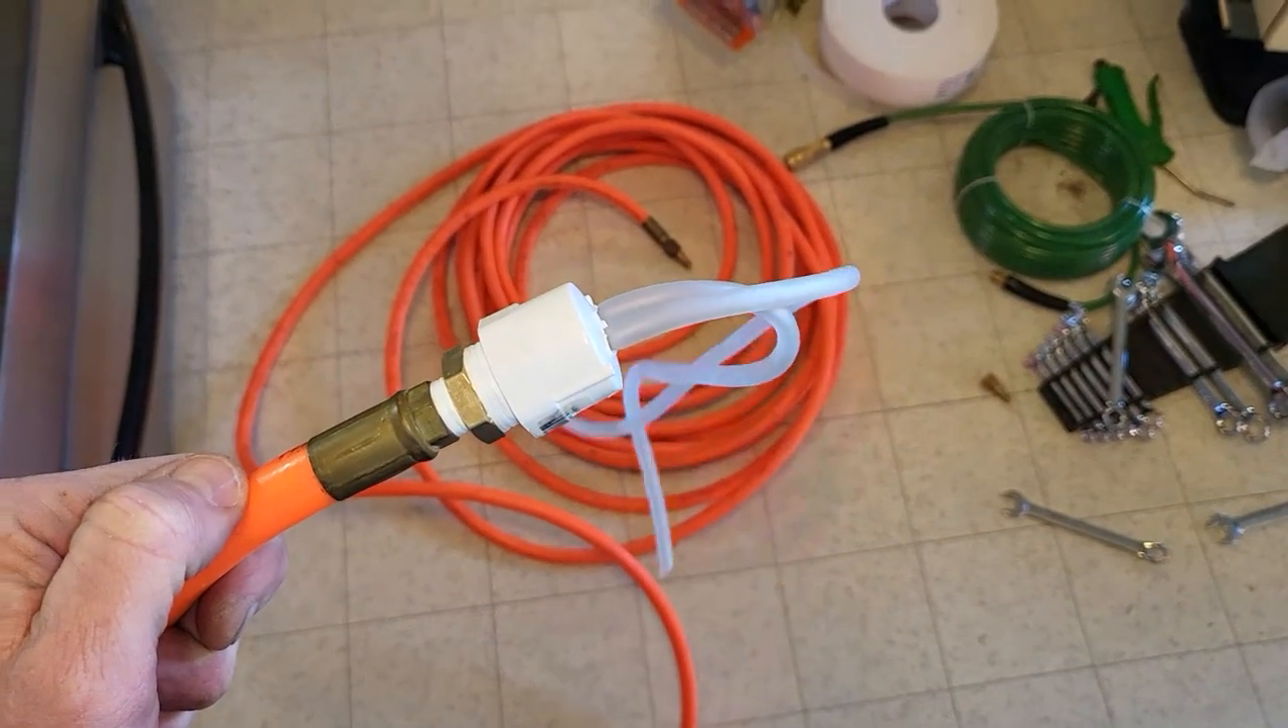This is a quarter inch threaded and that is what the whip is going to look like connected to your hose right there.